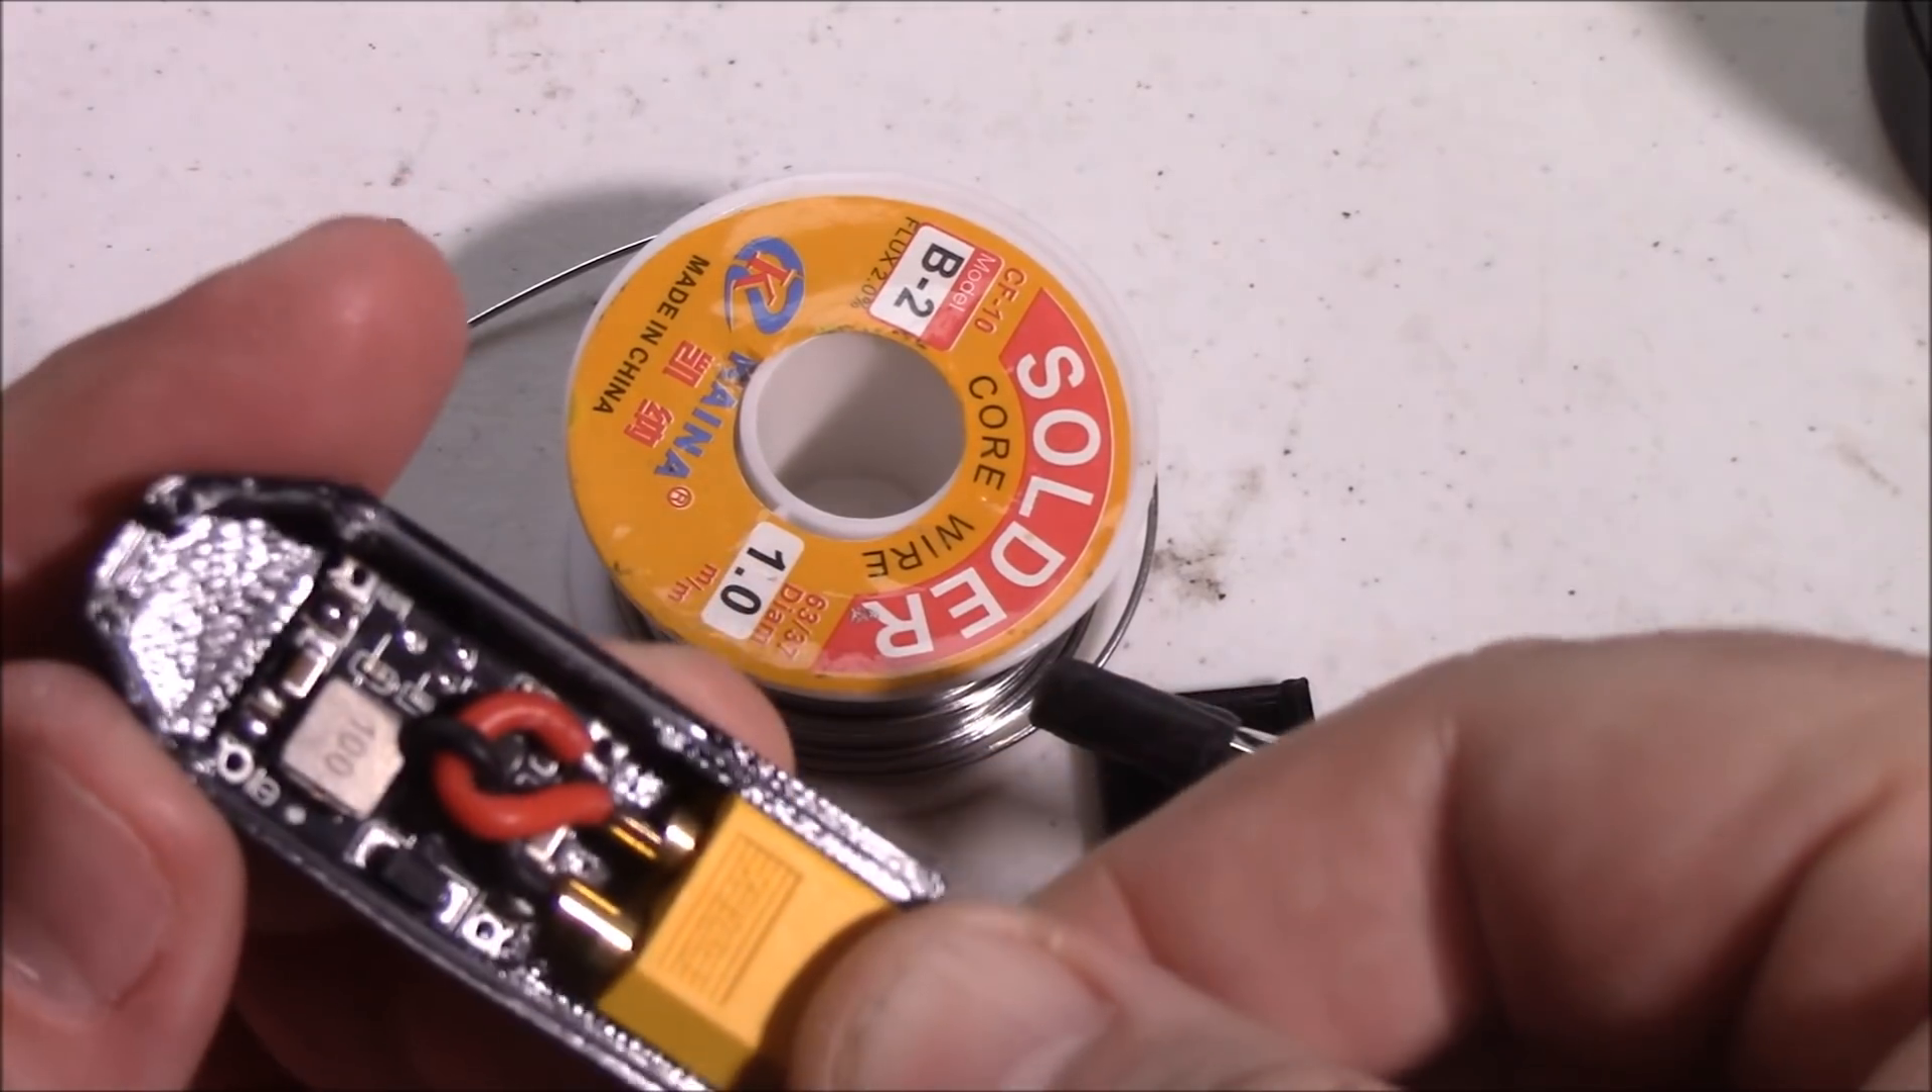And I twisted these wires around to shorten them a little bit more. And also I wanted to have the positive on the positive side.